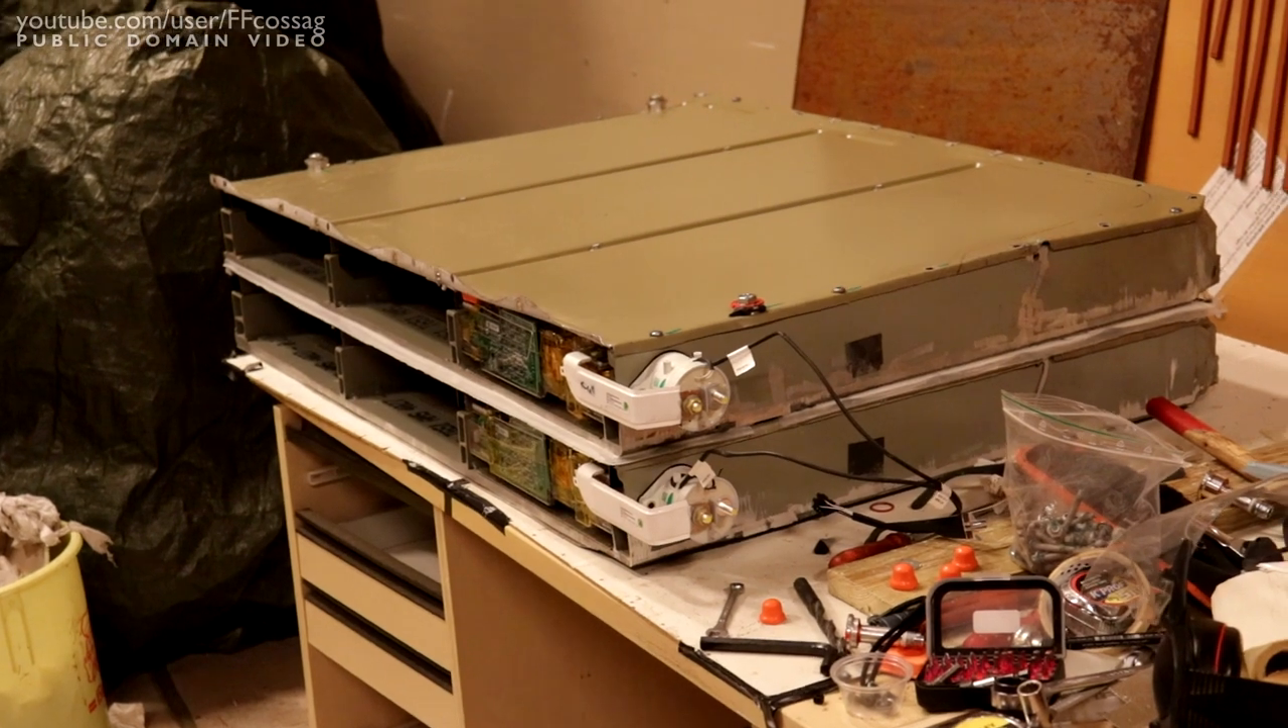So this is the first real test mount of both levels of the case and it's really turned out excellent.